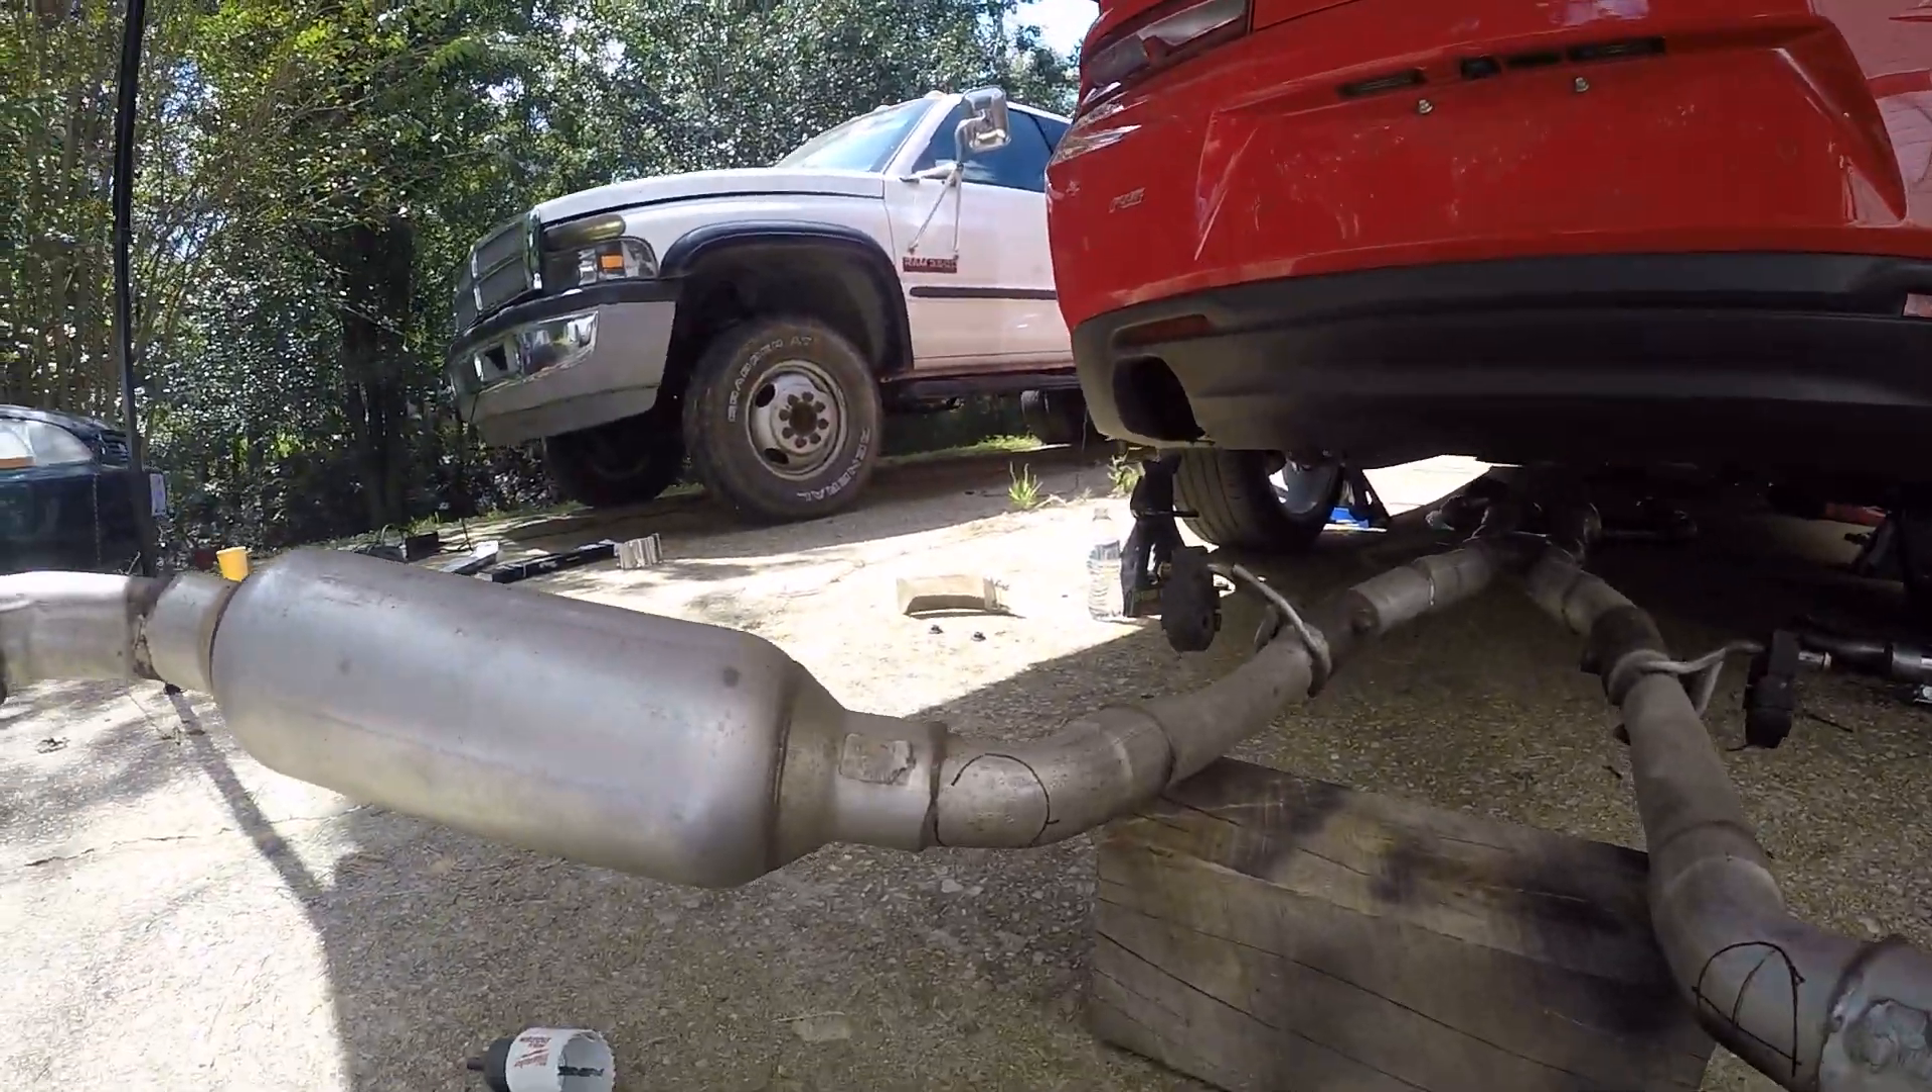Alright, as you see, we have the exhaust out.